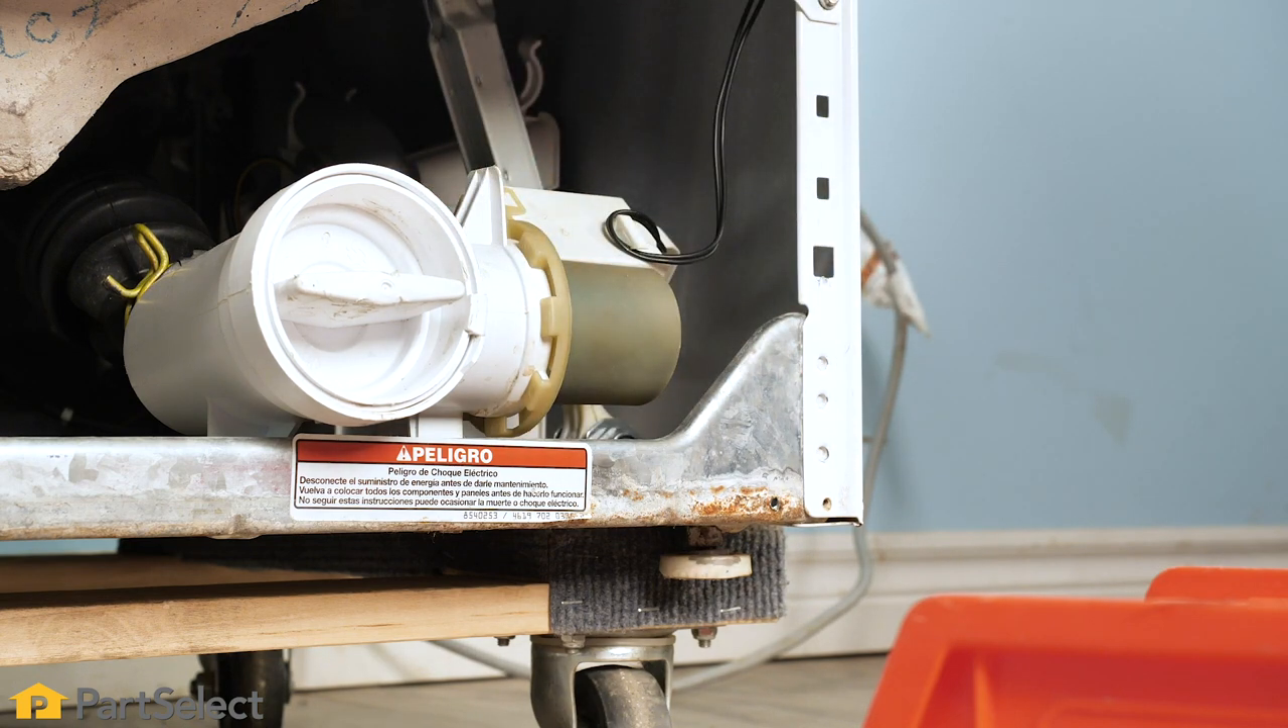With the front panel removed, we have access to our drain pump and the filter.